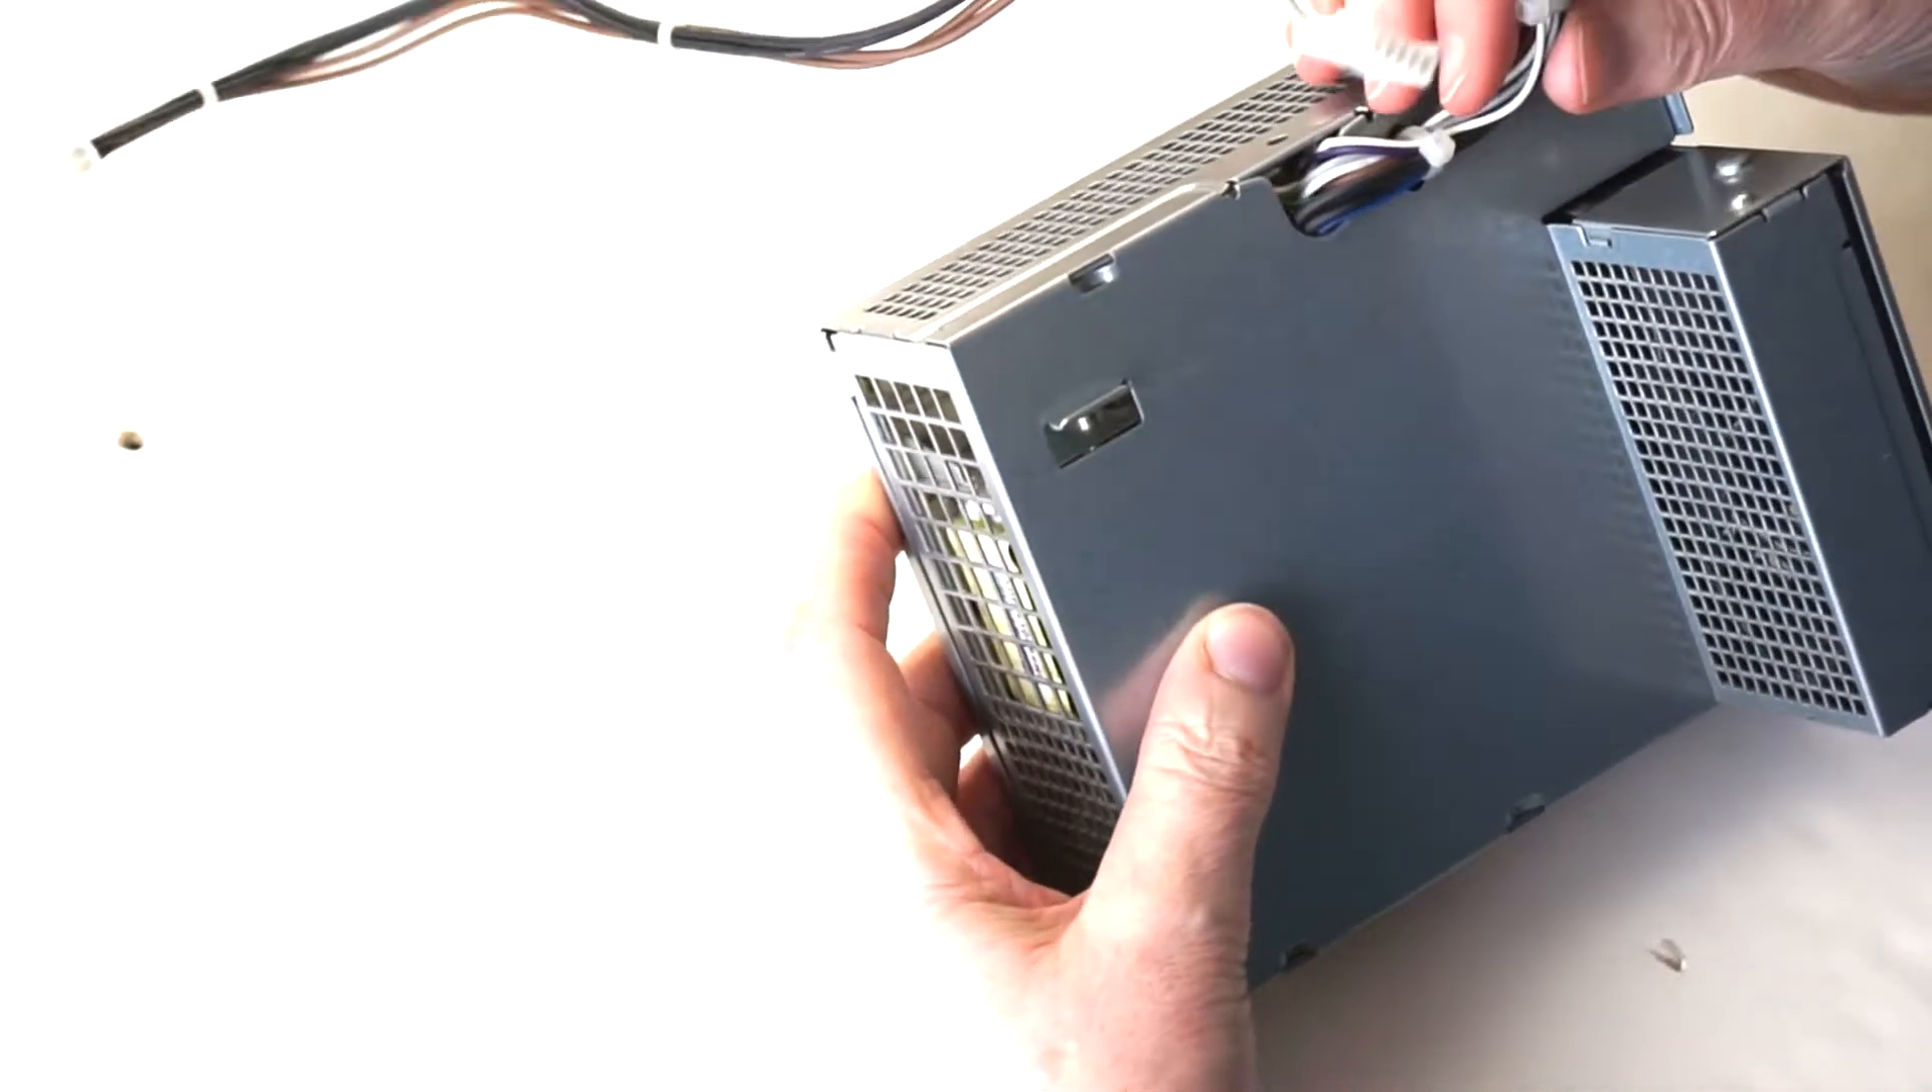Okay so here we have the power supply removed from the computer and I've never opened one of these before so I'm just going to go by what I see.